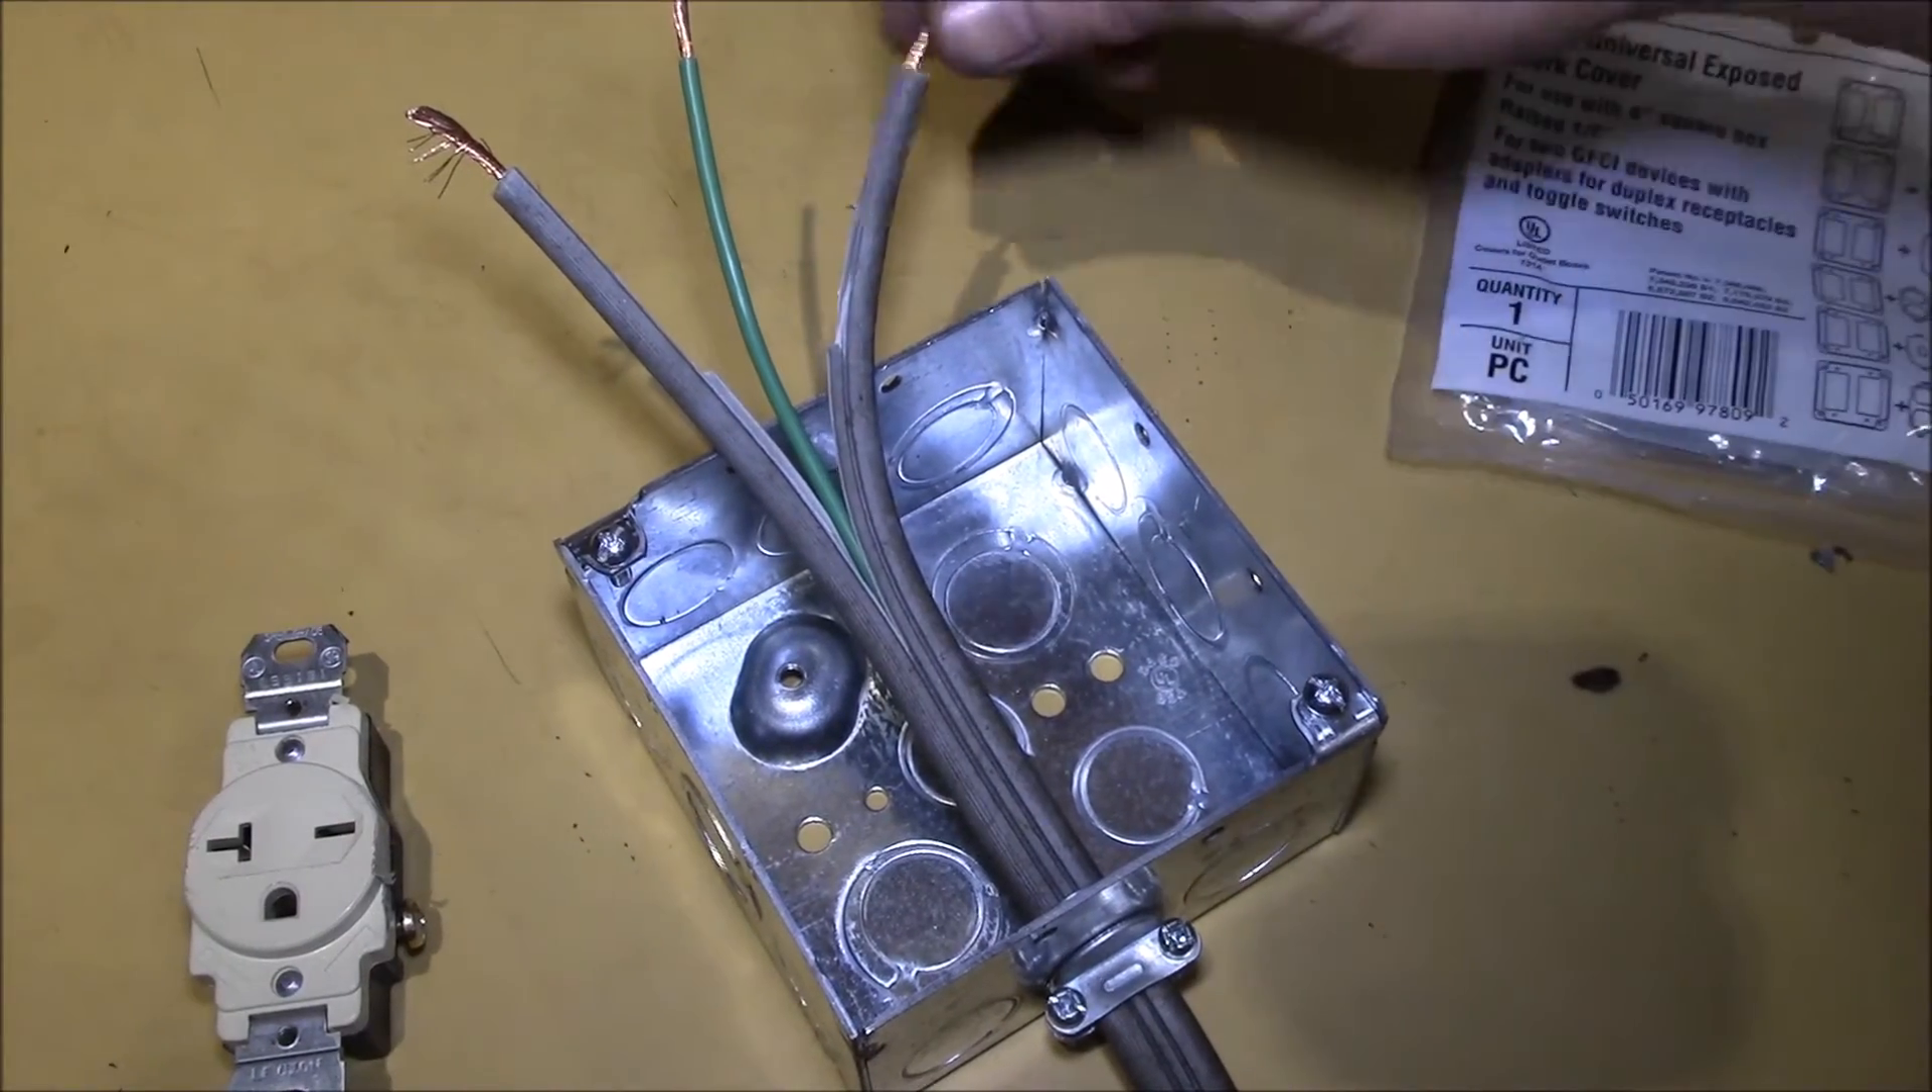I got my cord in strain relief on there and I've got the ends of the cable stripped.